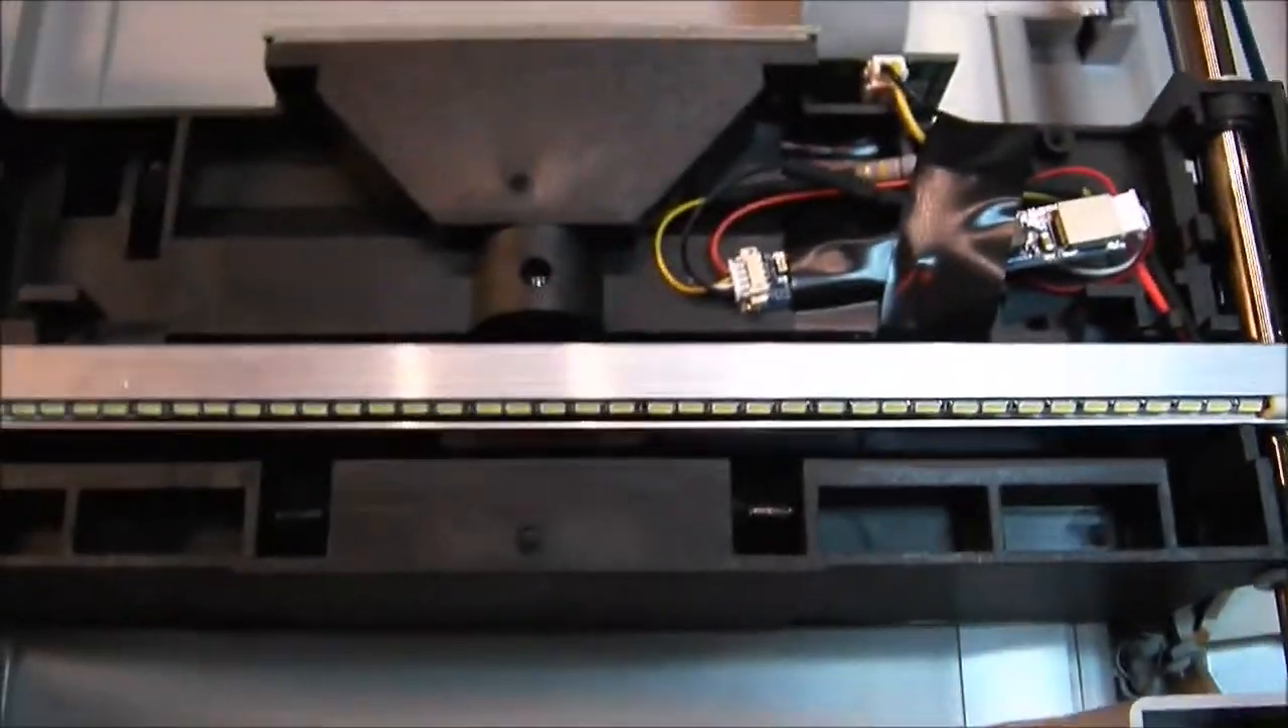And as you see I have the LEDs facing upward just as you would expect.